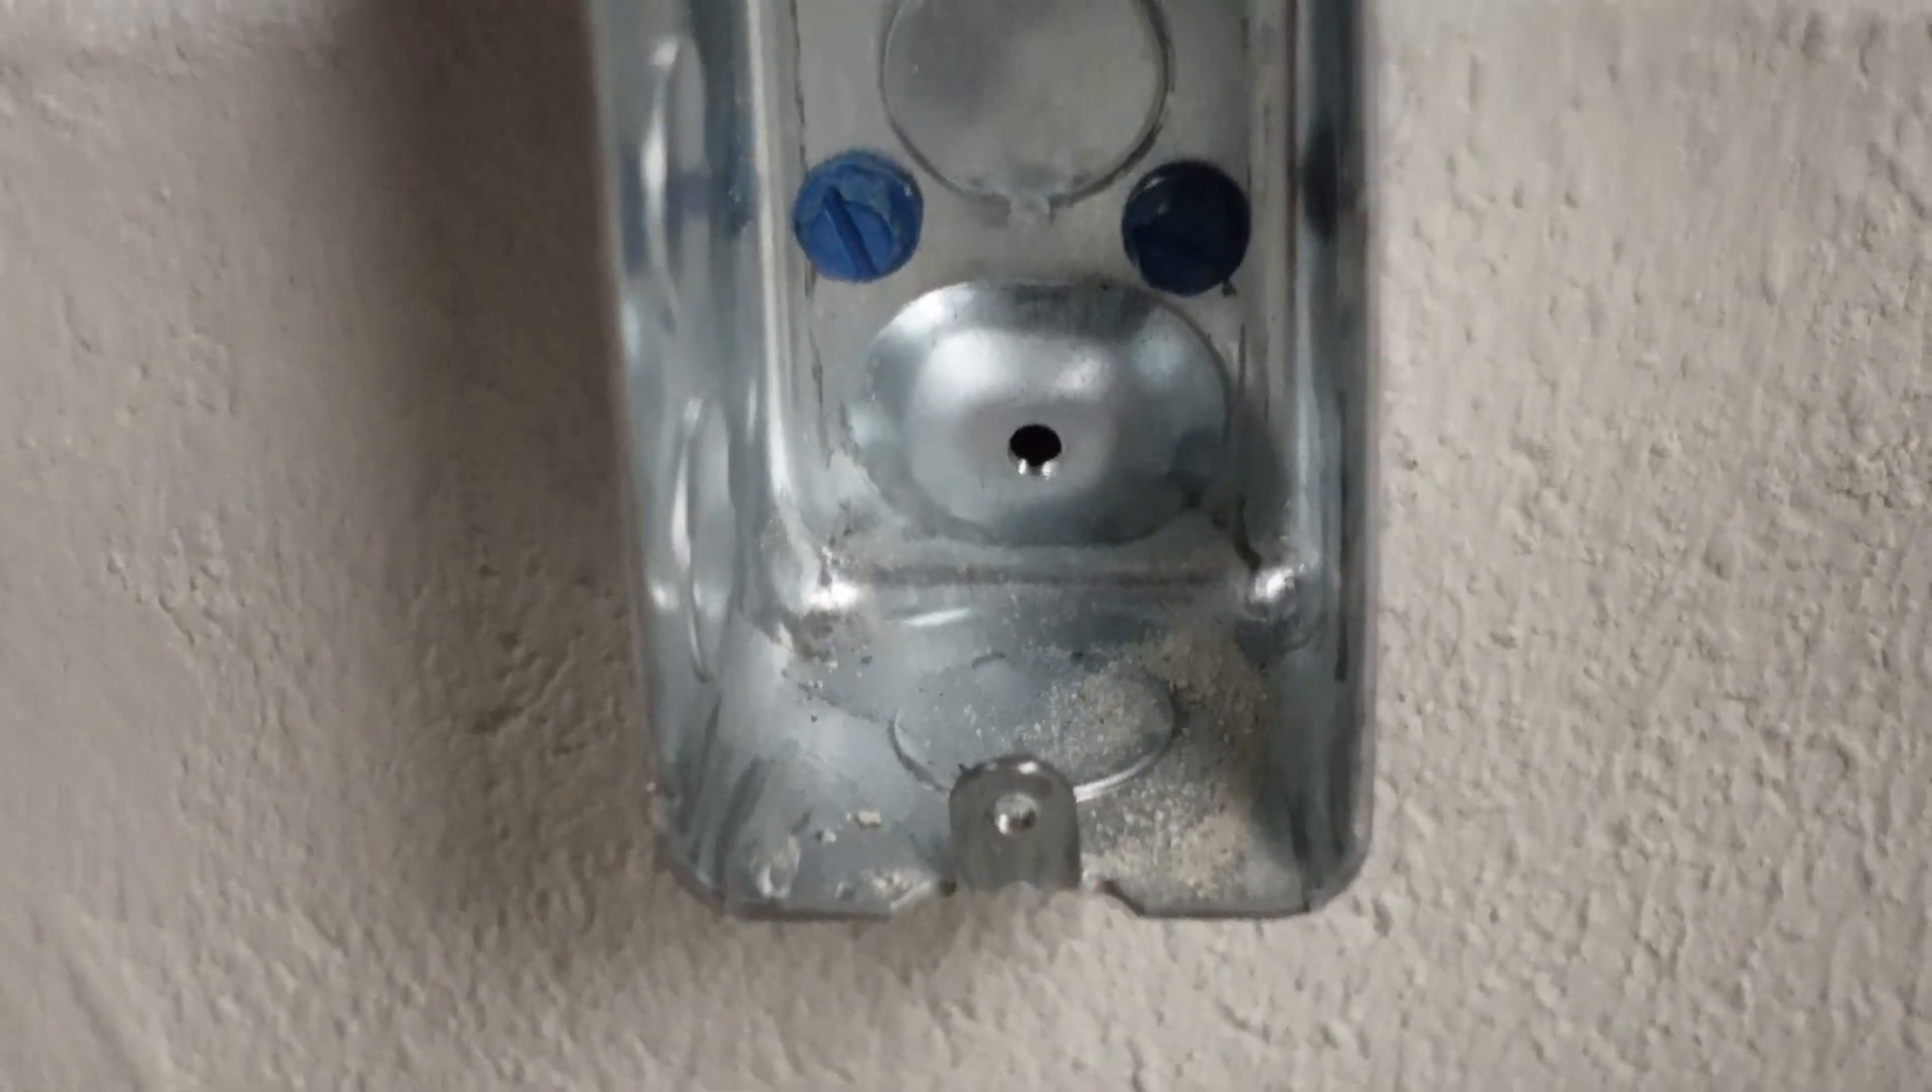Pretty solid and you can see there, we don't have our ground screw in yet.